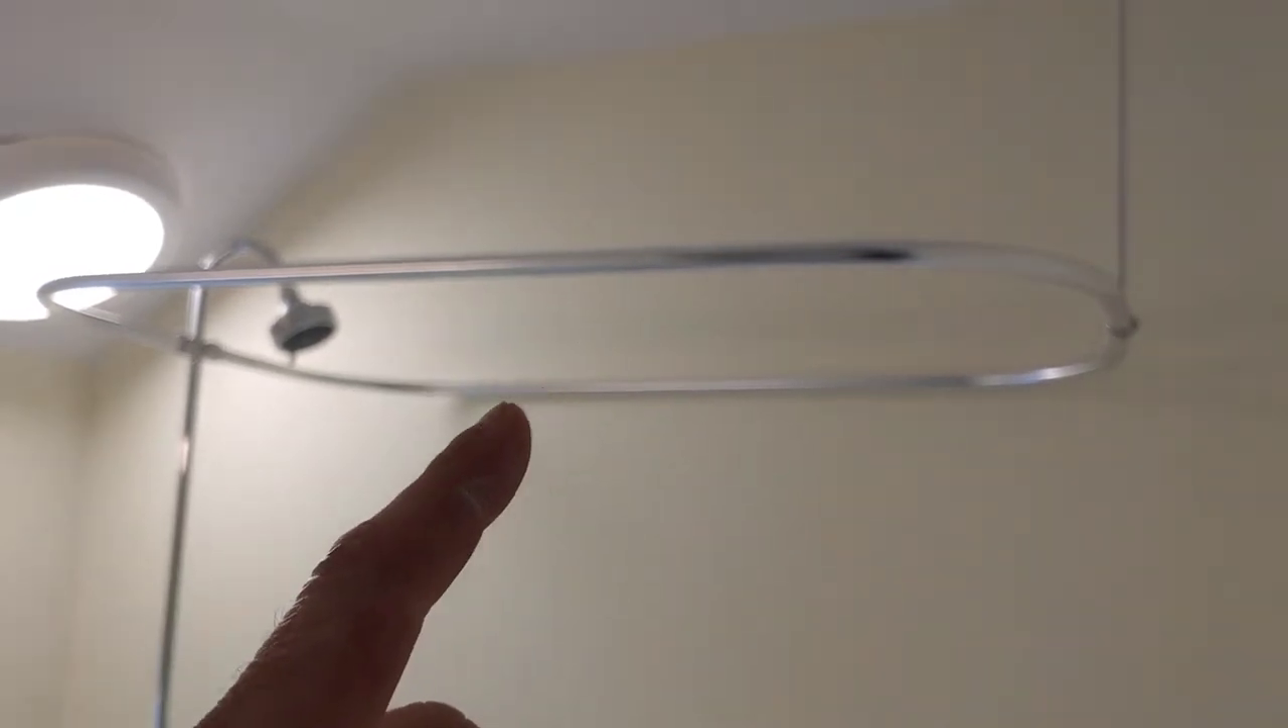Well, here's our ring installed. Uh, just put the two halves together. Slipped it over this pipe.